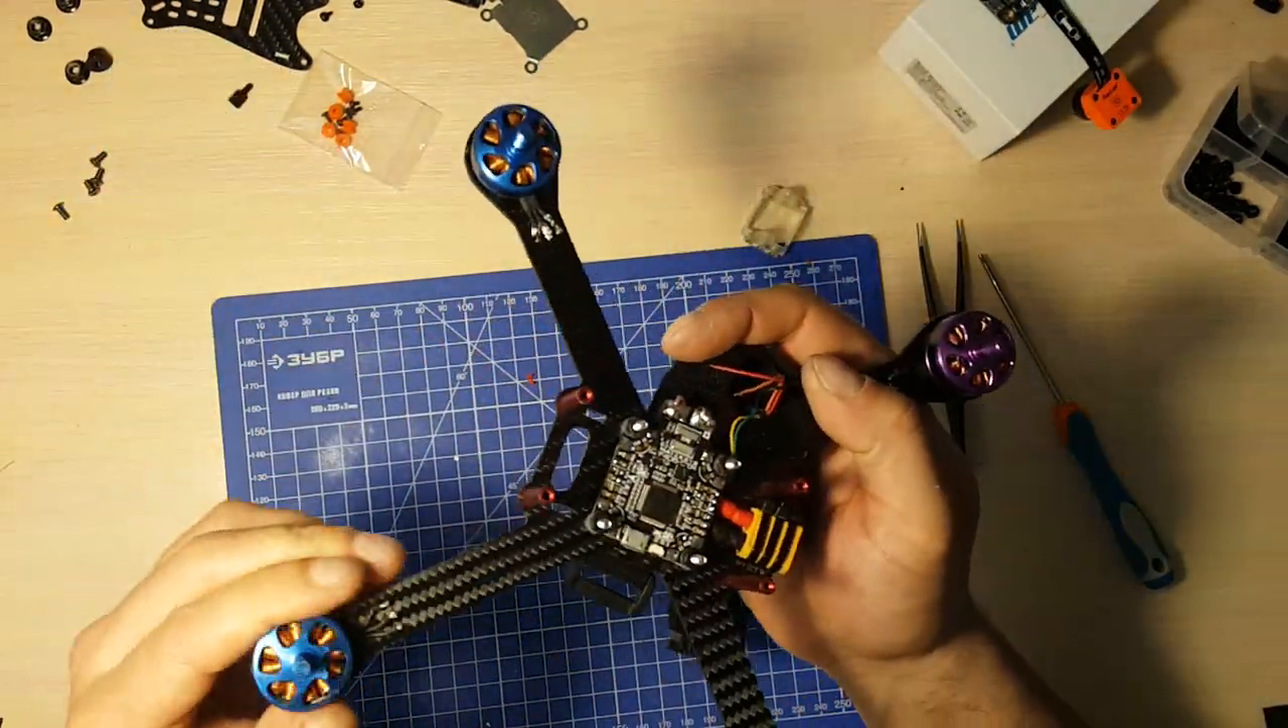Ну вот я прикрутил моторчики взял такие они весят 25 грамм.